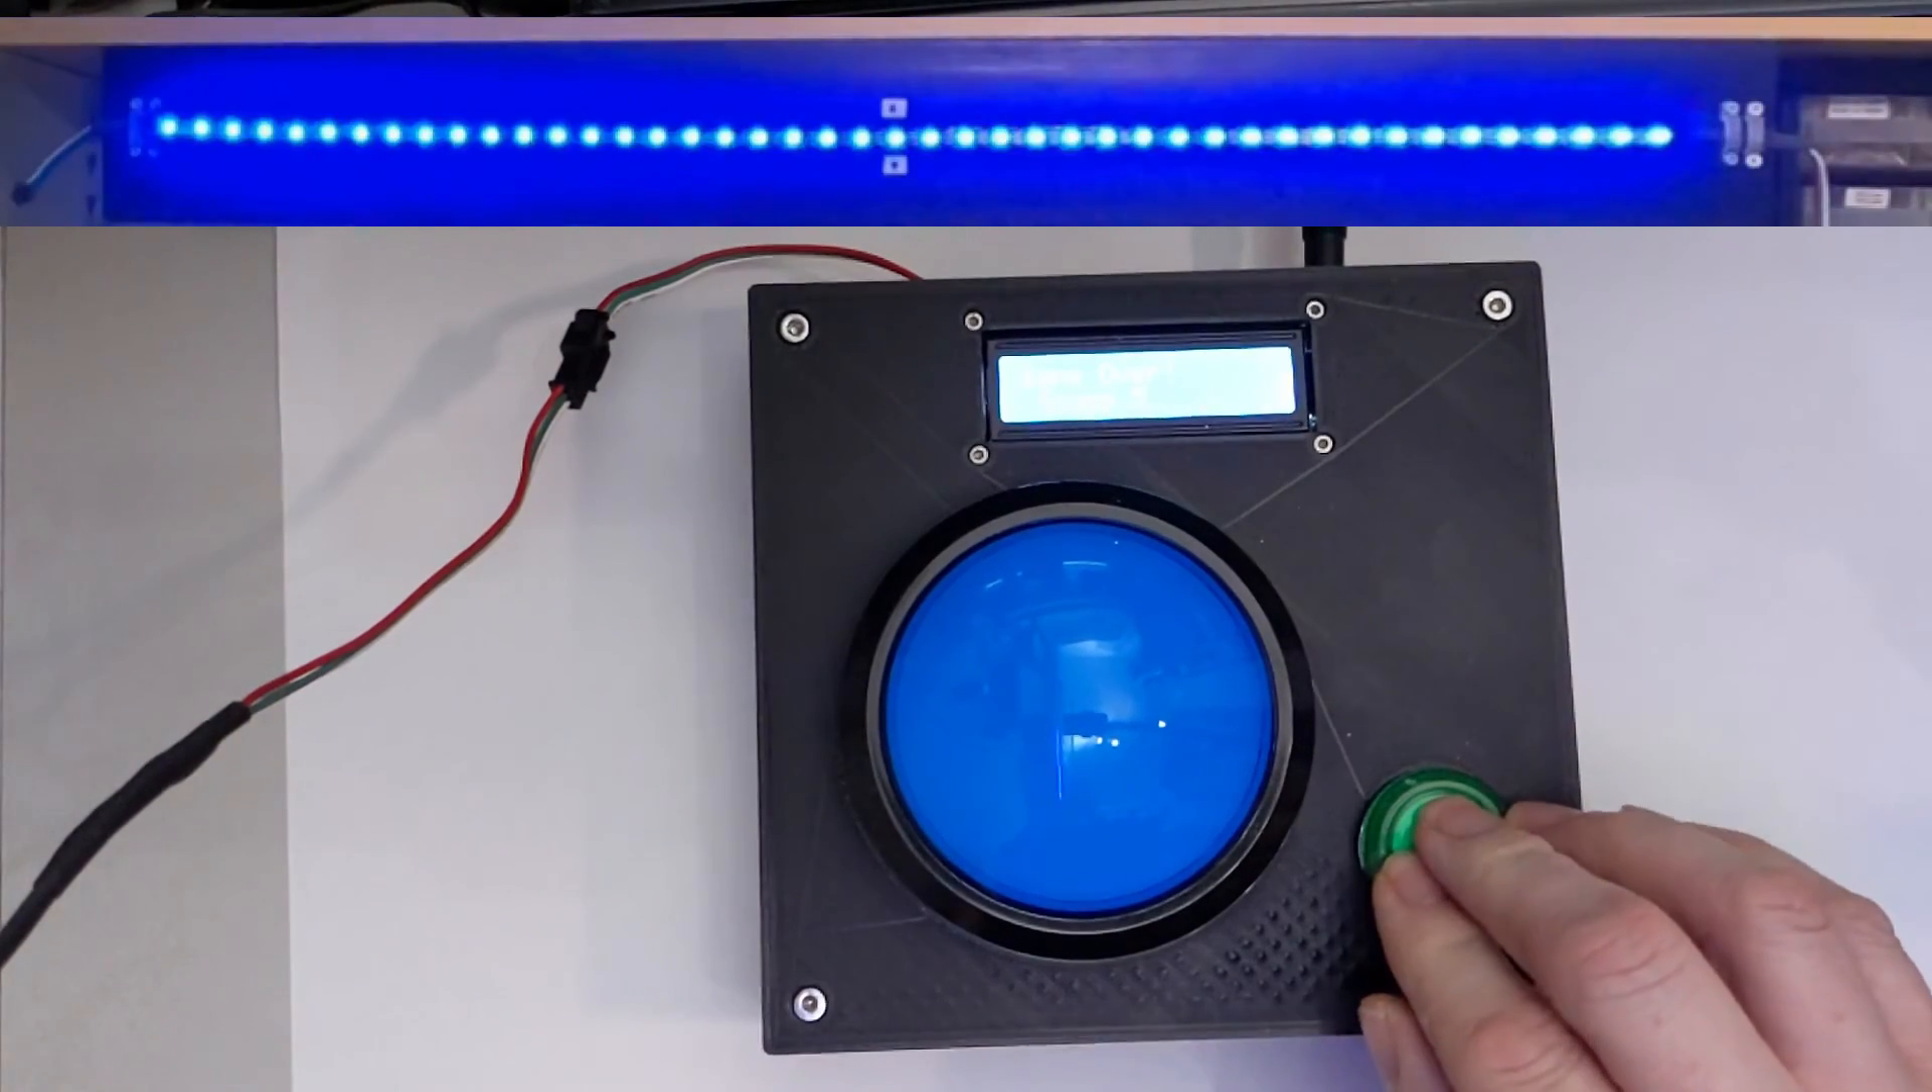The neopixels are installed external to the enclosure mounted on a strip of wood.